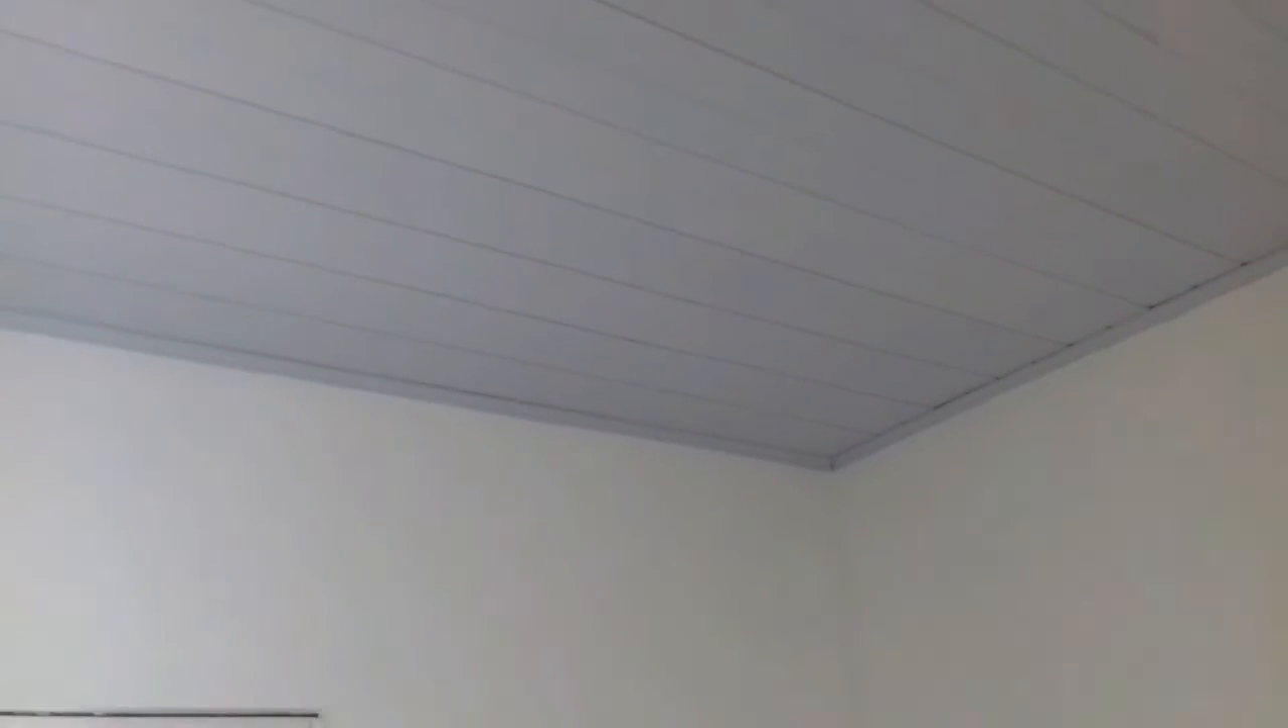Aí o forro de PVC, já está instalado. Agora falta só jogar a tinta em cima aí, para a gente ficar com o serviço pronto.